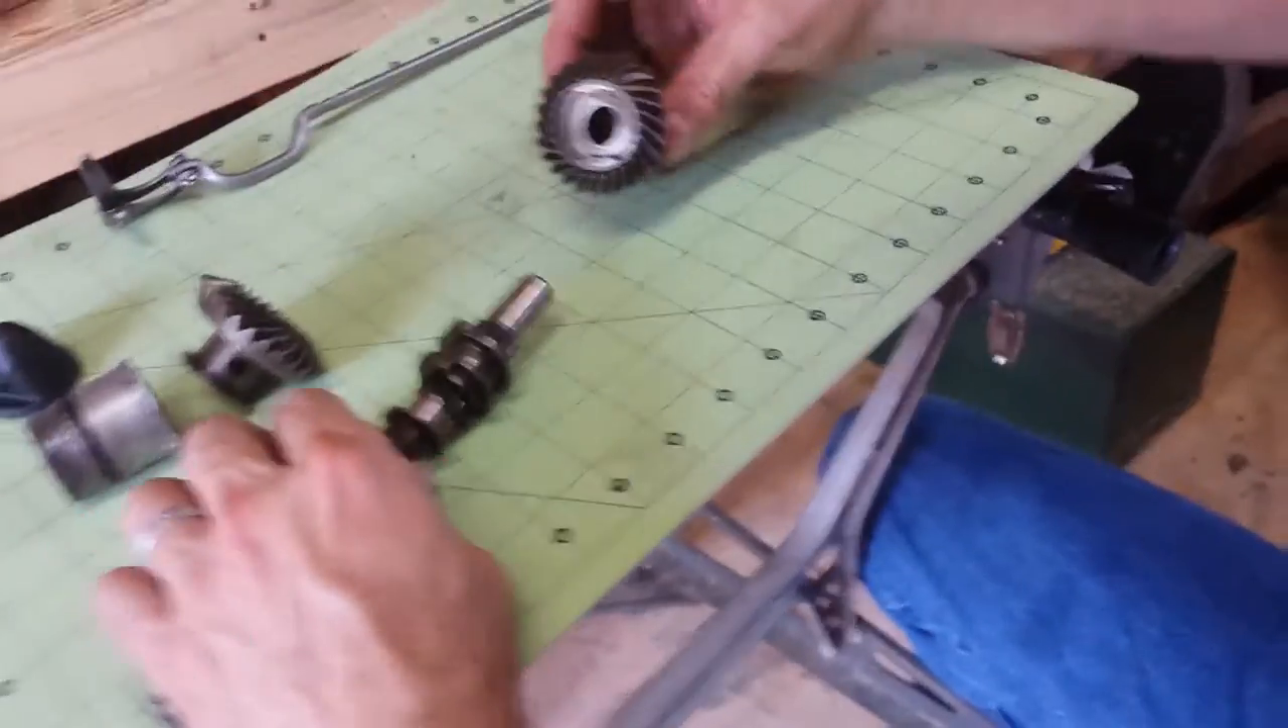I've just disassembled the whole prop shaft.